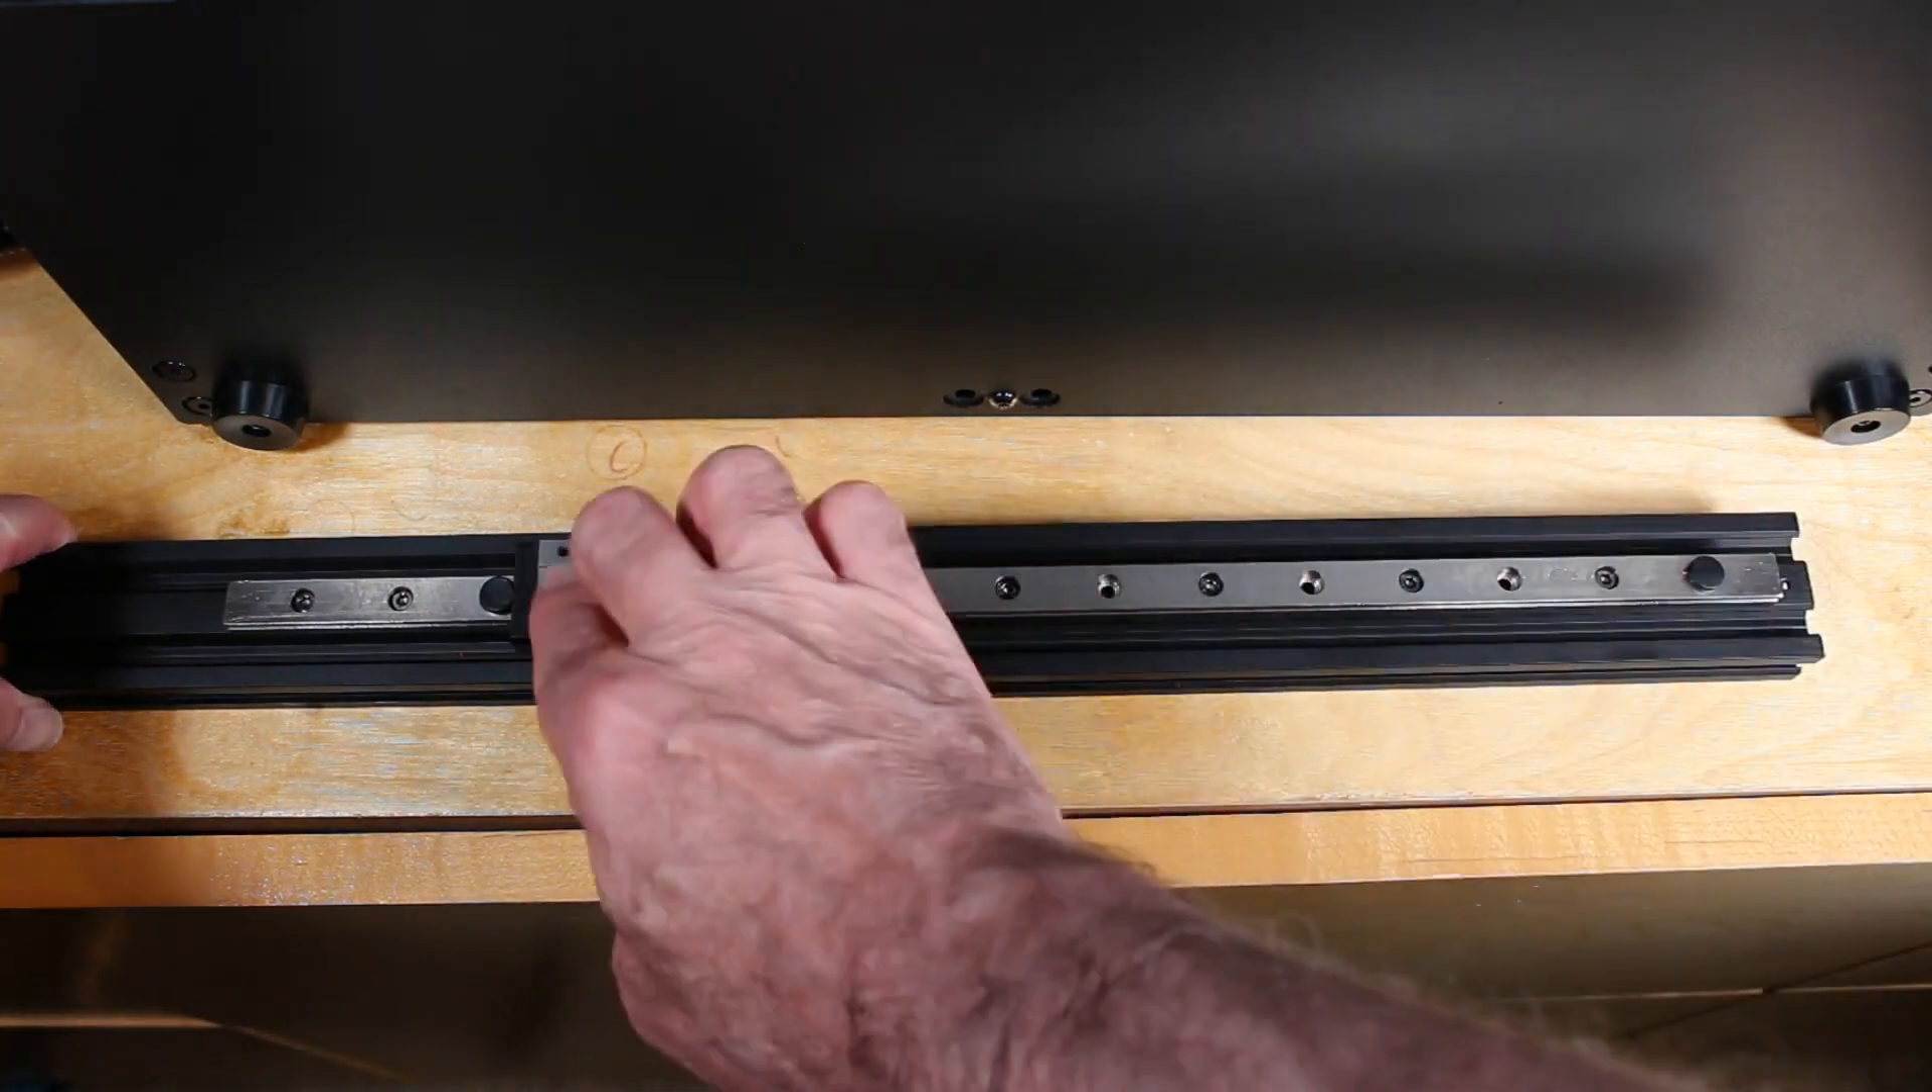The Z-axis has these 12mm rails that are already attached.